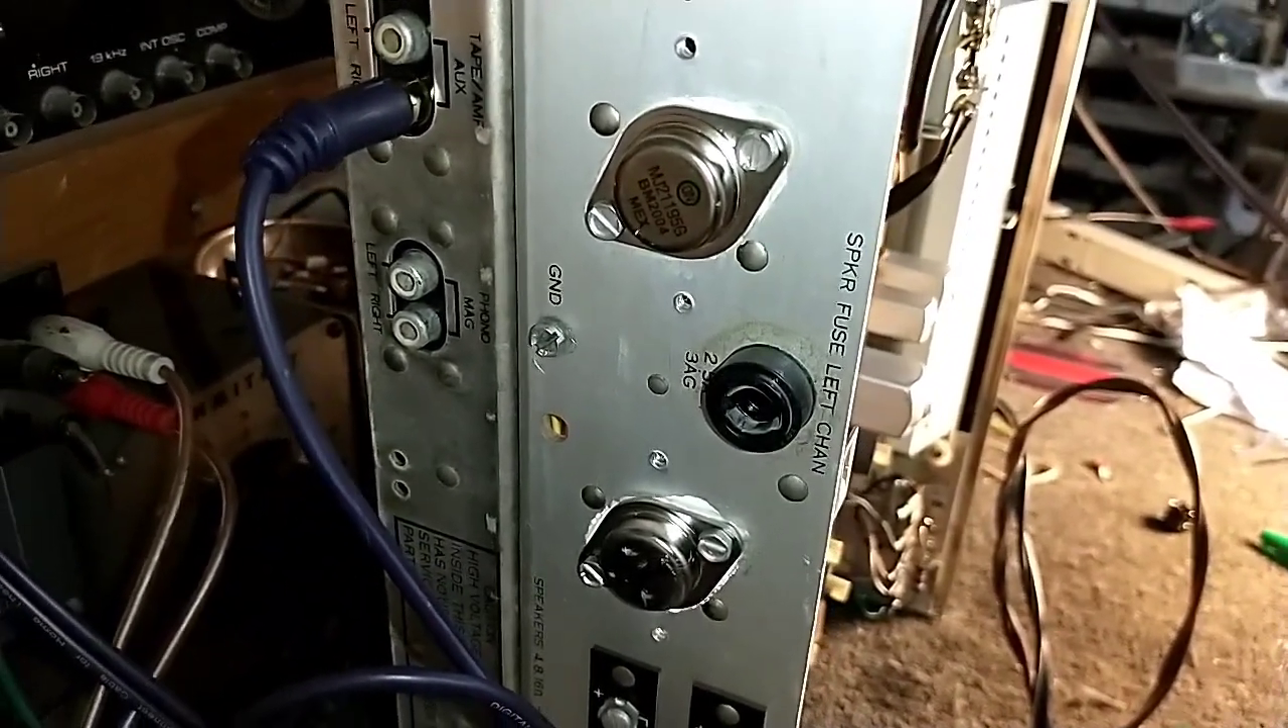I'm just going to slap some thermal heat transfer compound on them and then get them mounted. Okay, so we got our output transistors mounted in there.